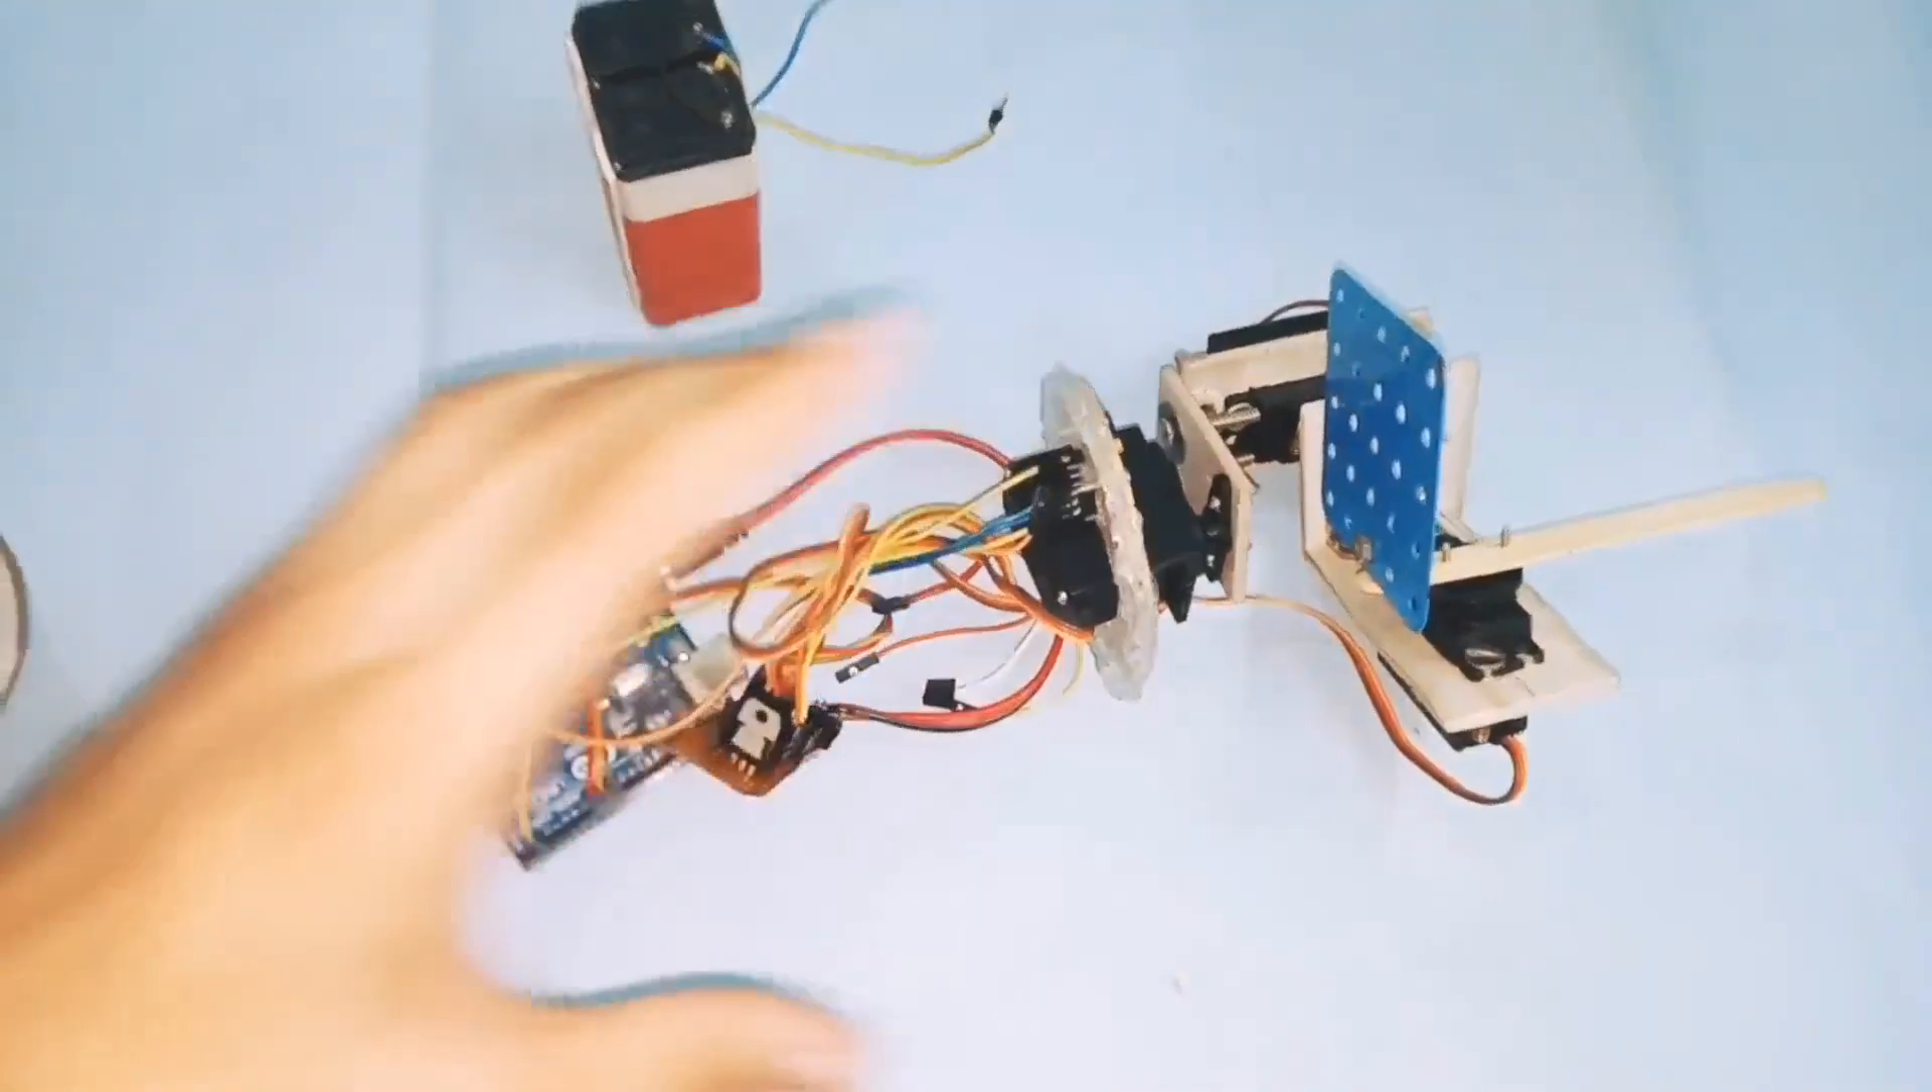So guys, now the connections are completed but right now I am not connecting the battery.